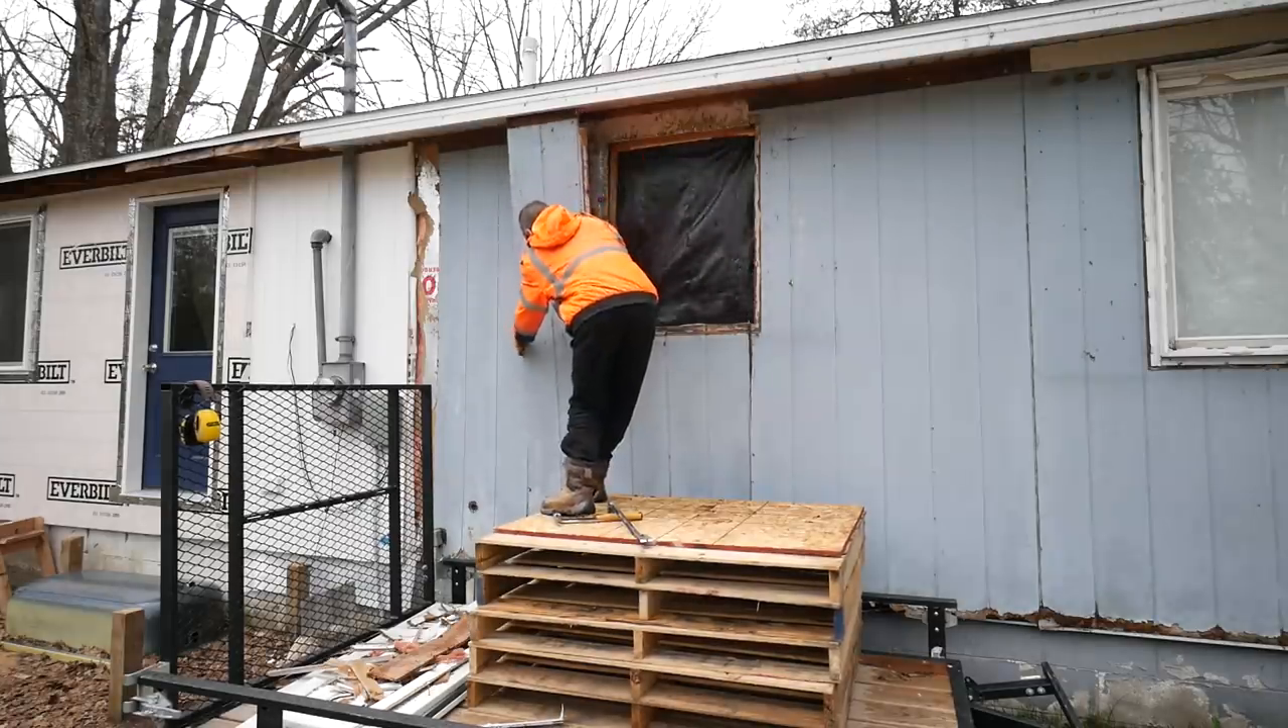So we went outside and just started taking out the windows, first of all. So the windows came out pretty easily.